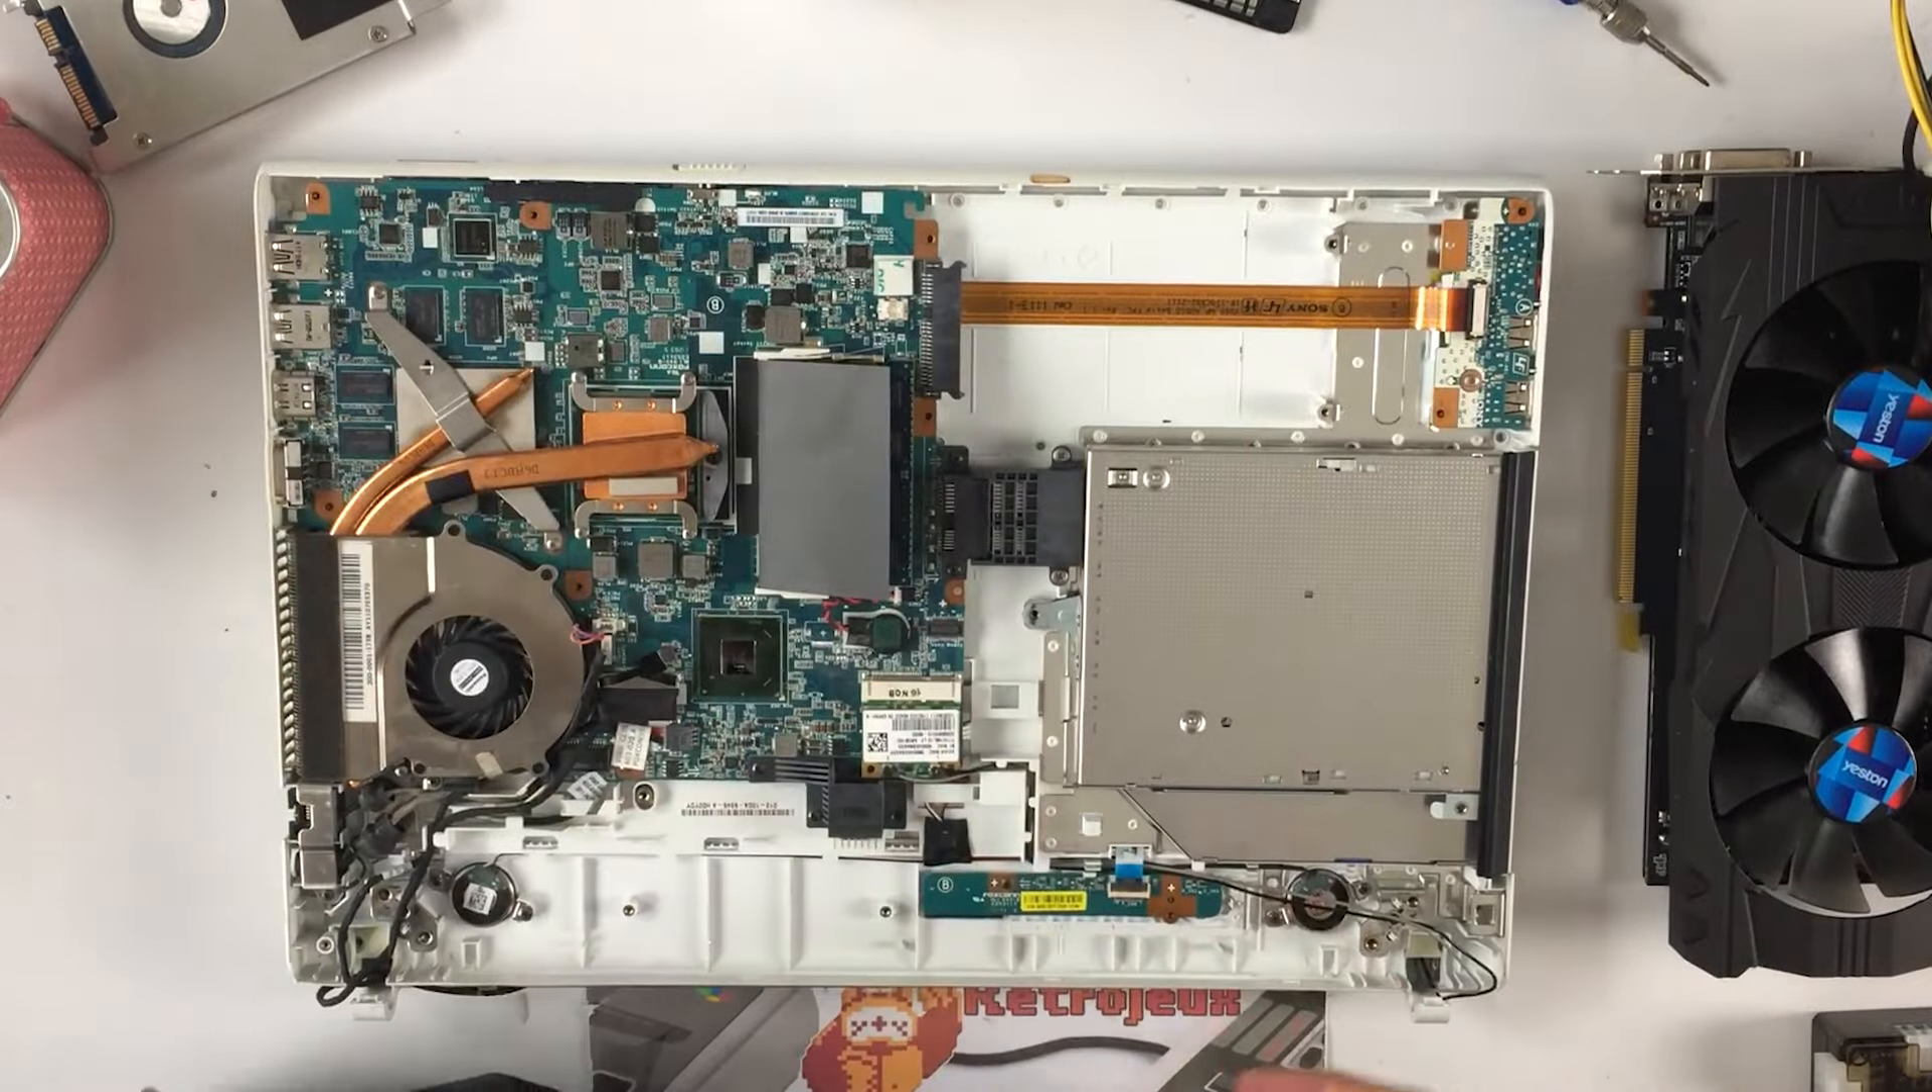Donc la partie arrière est déclipsée. On a maintenant accès au PC.